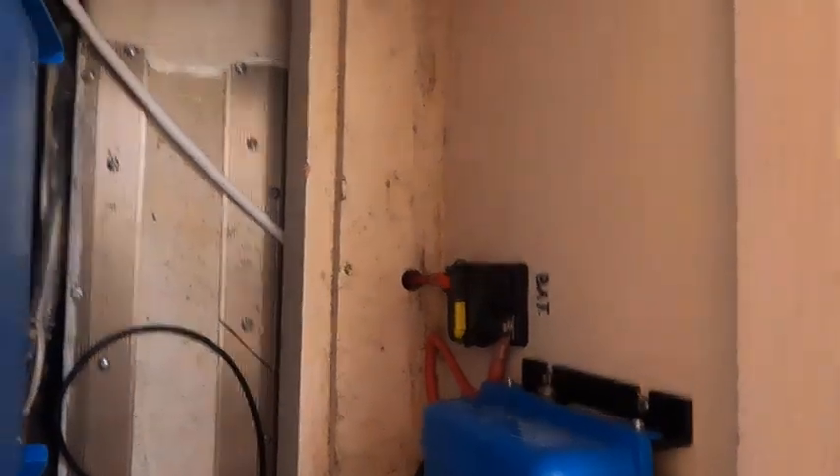You can already see i already have breaker in.